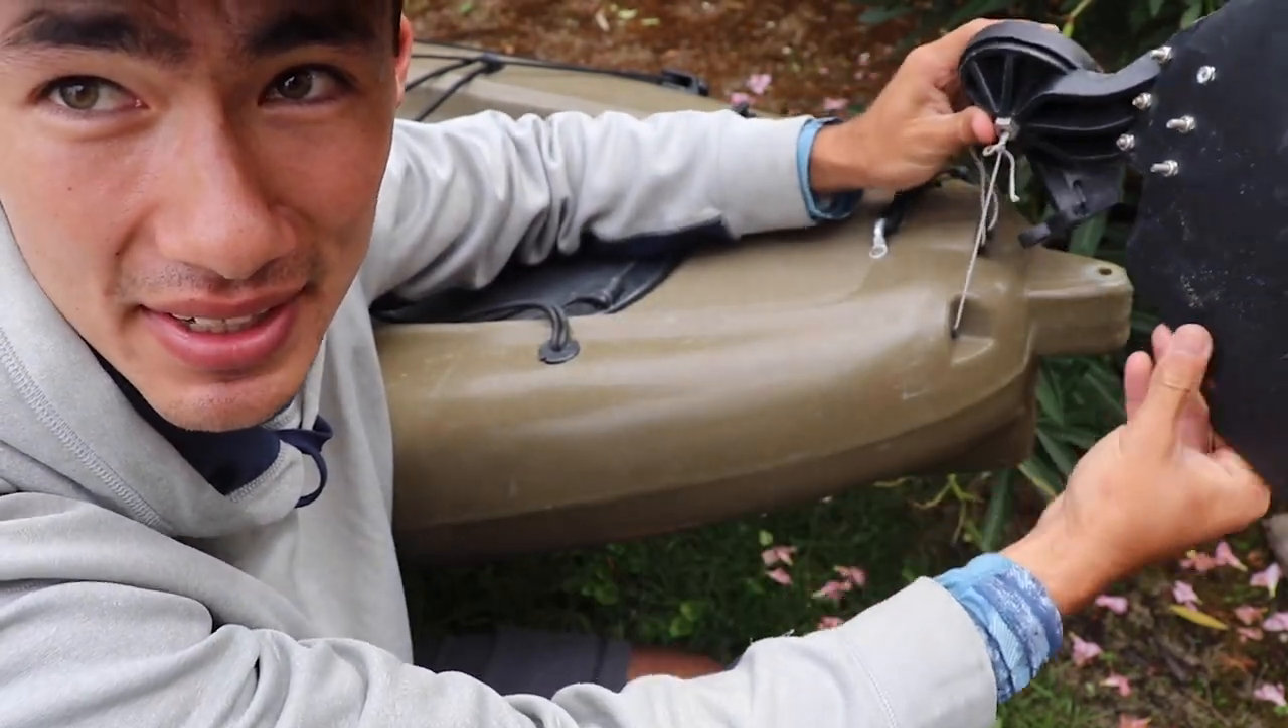If you can see this is the rudder right here it's just completely detached from the back end of the kayak the only thing that's hanging on are these strings right here.